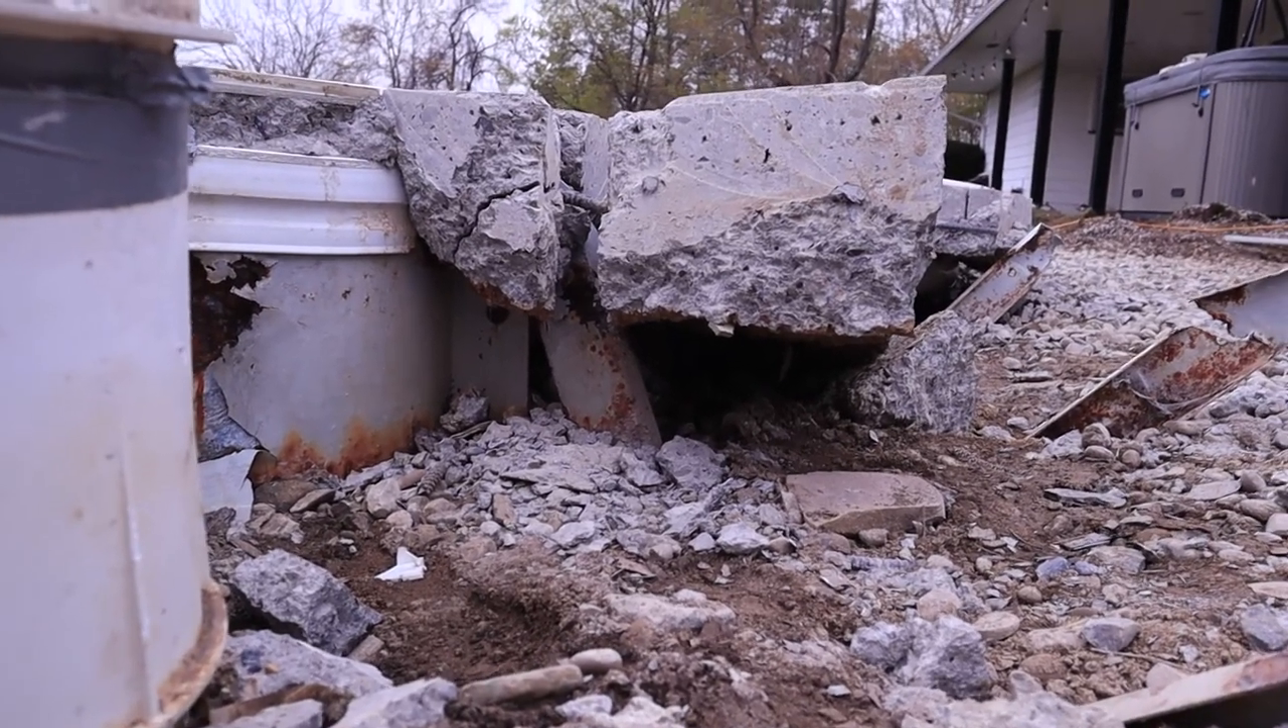Where the concrete was there was a gap underneath.